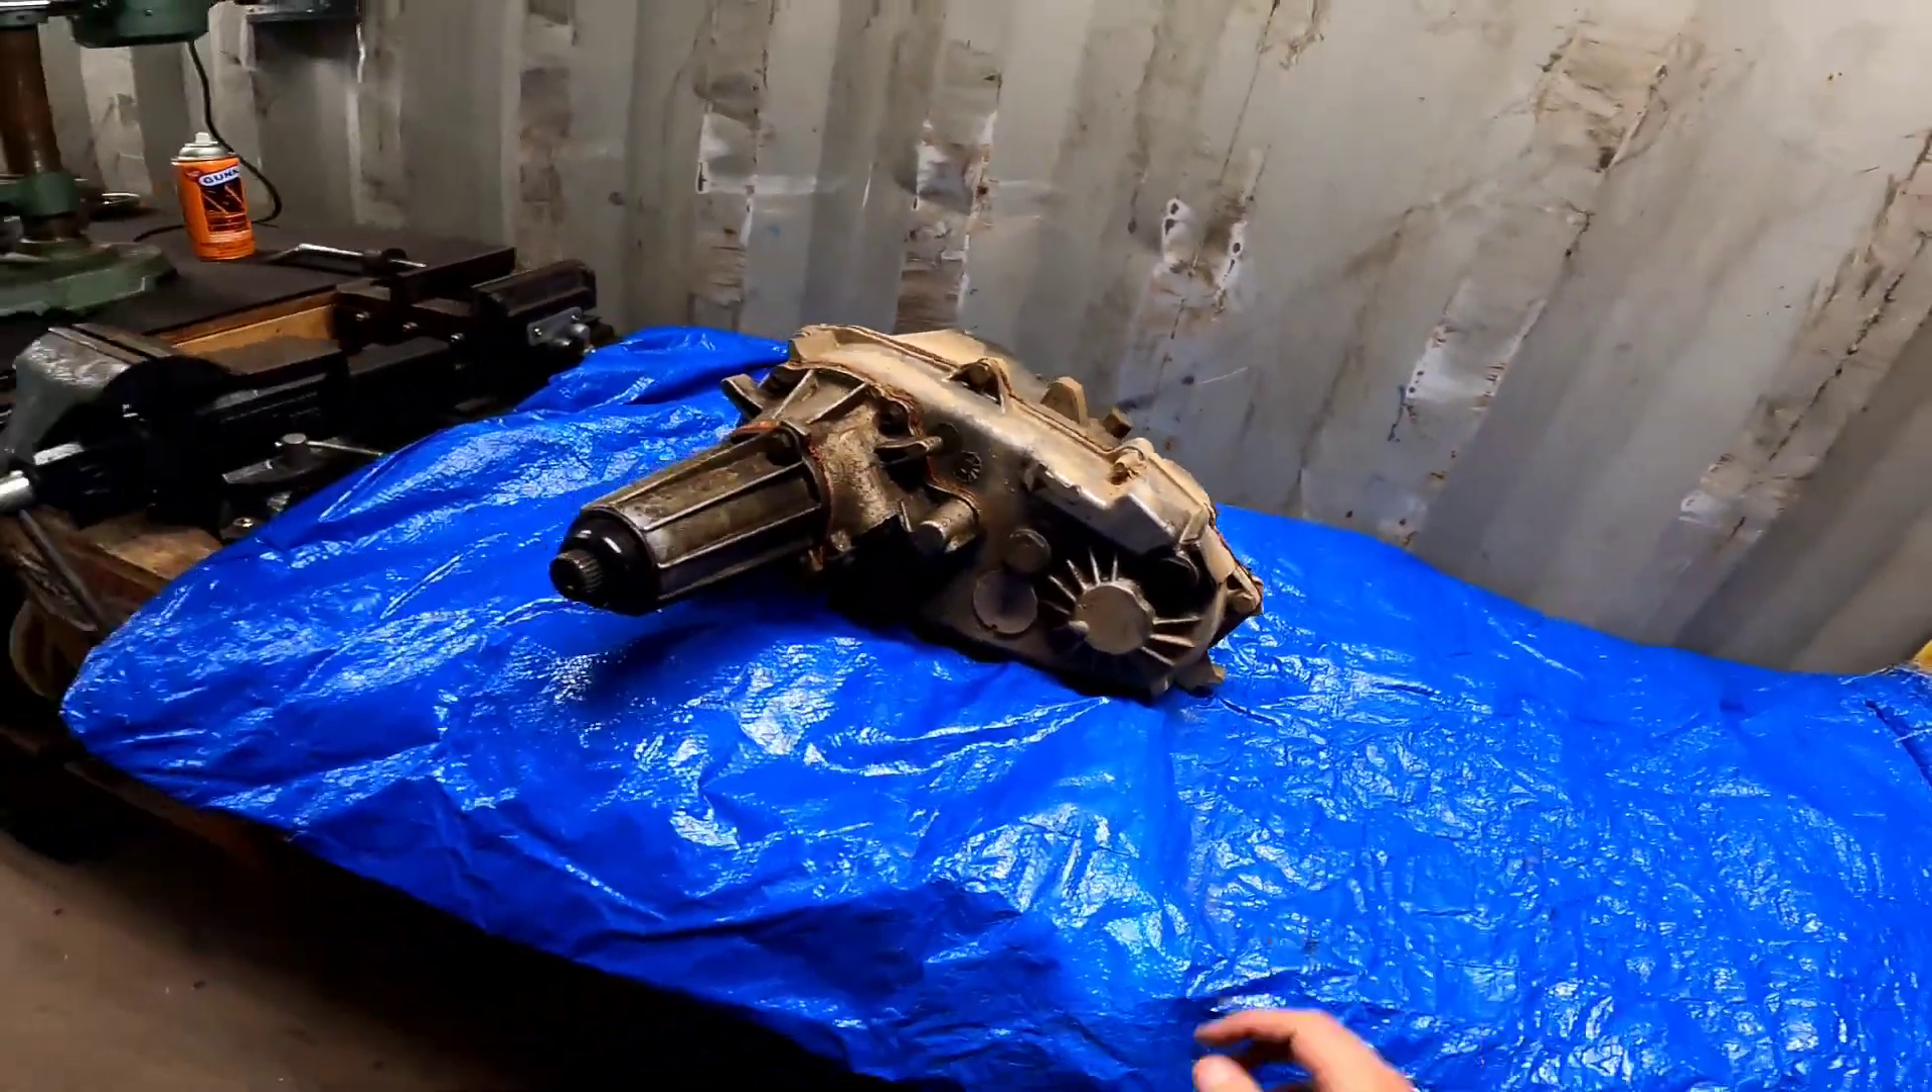All right, so we got the transfer case out and on the bench.